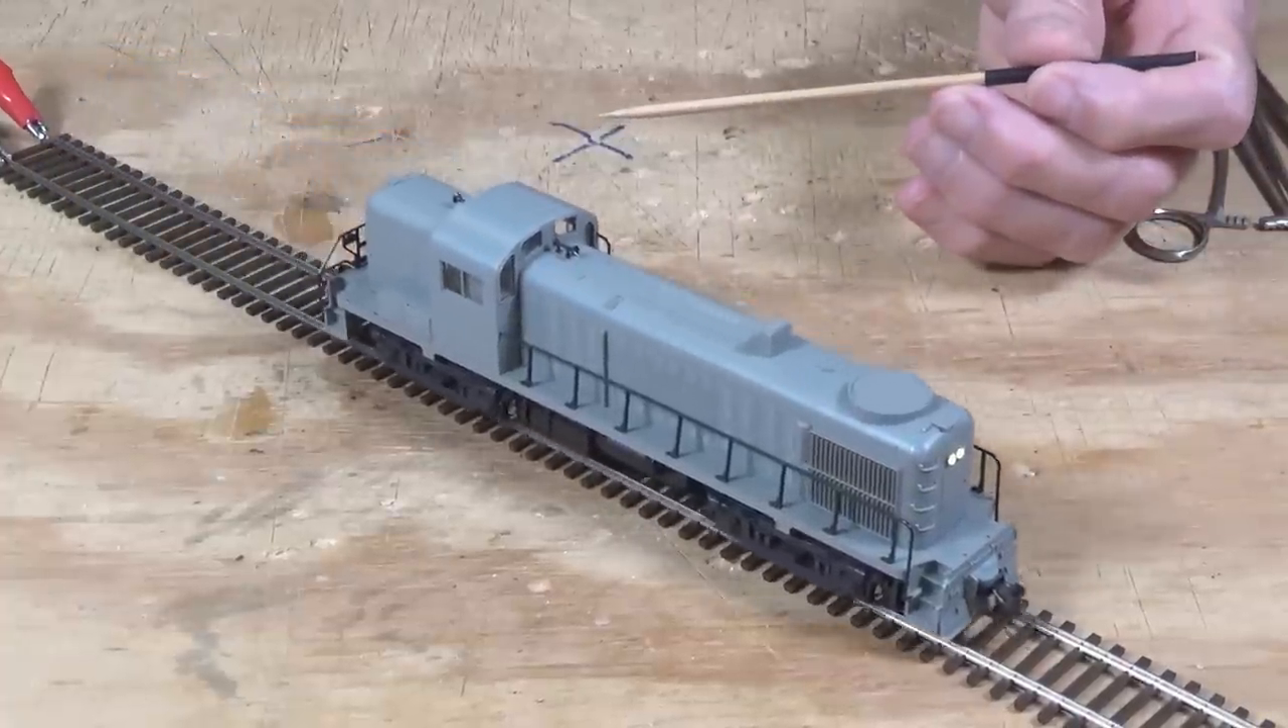Okay, I've got the shell back on. Everything's tucked away. We've got no rubbing going on or anything.